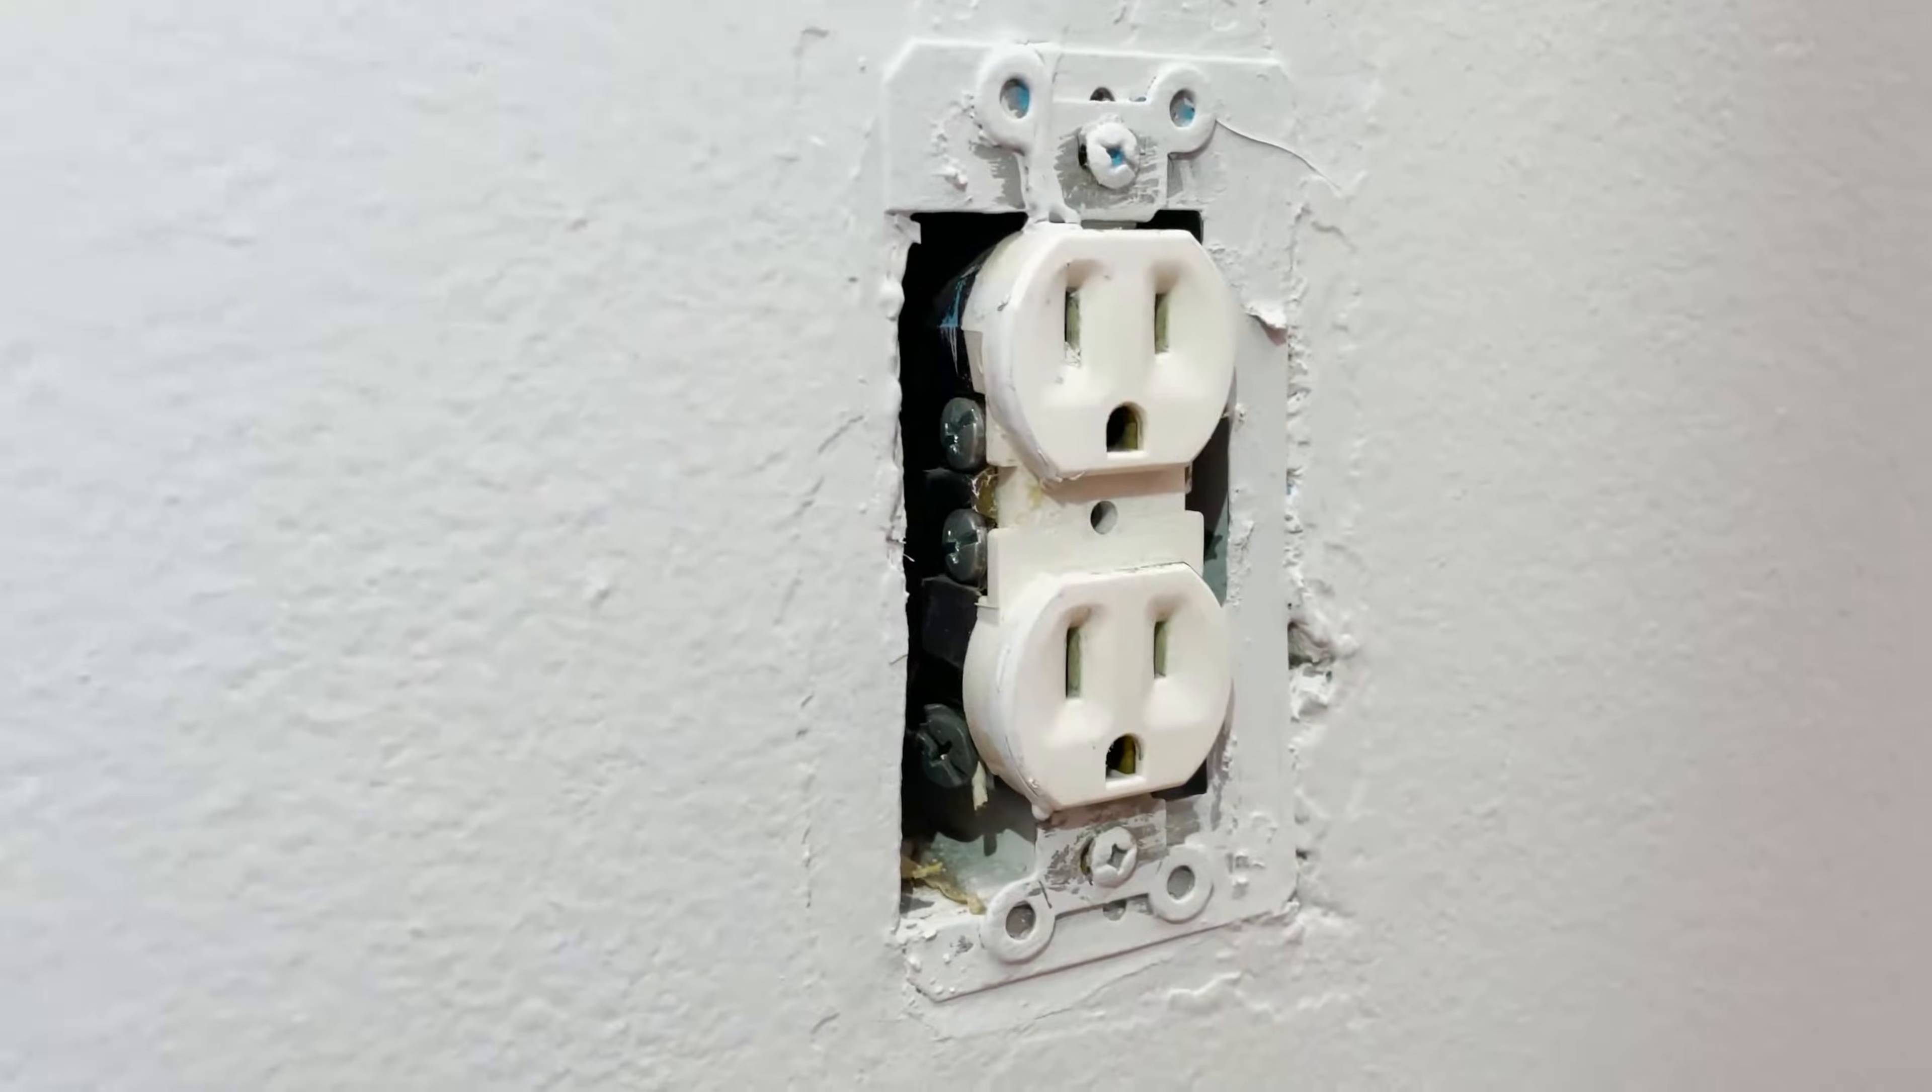We've got the outlet cover off.